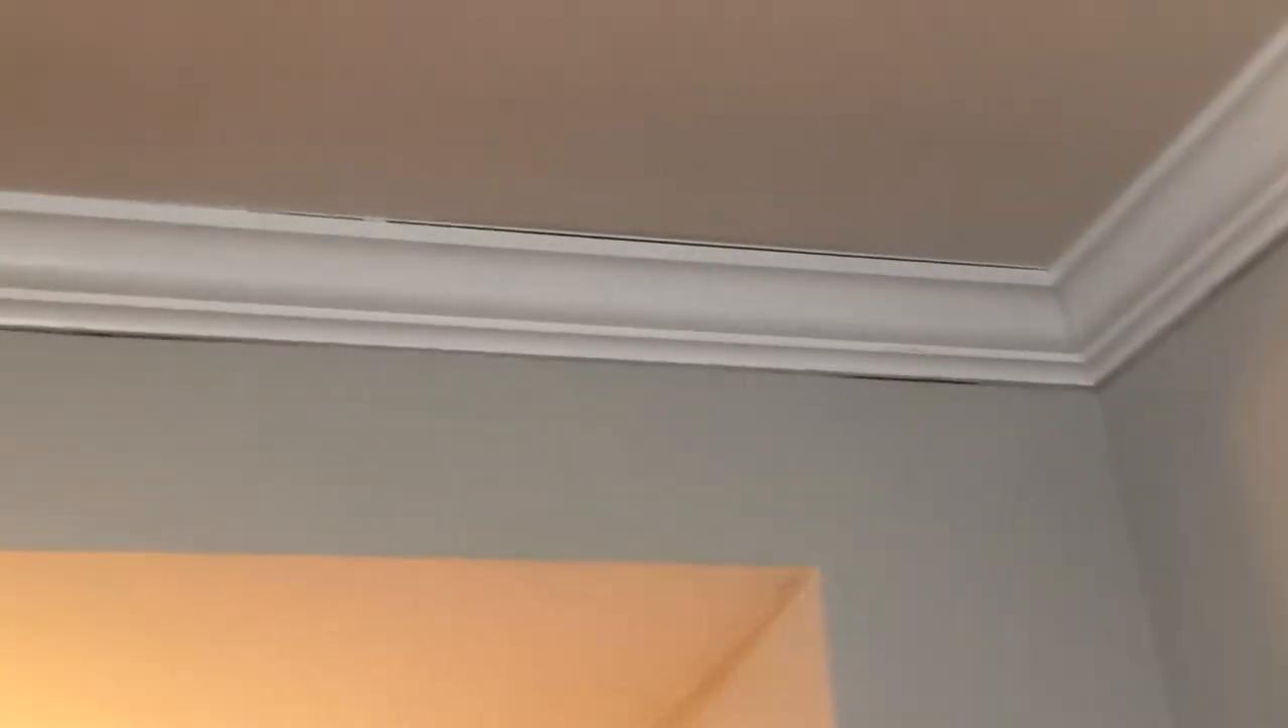And then this area right here, you can see the trim is just separated from the ceiling and it looks like this dark area here, I don't think that's separated, I think that's paint.